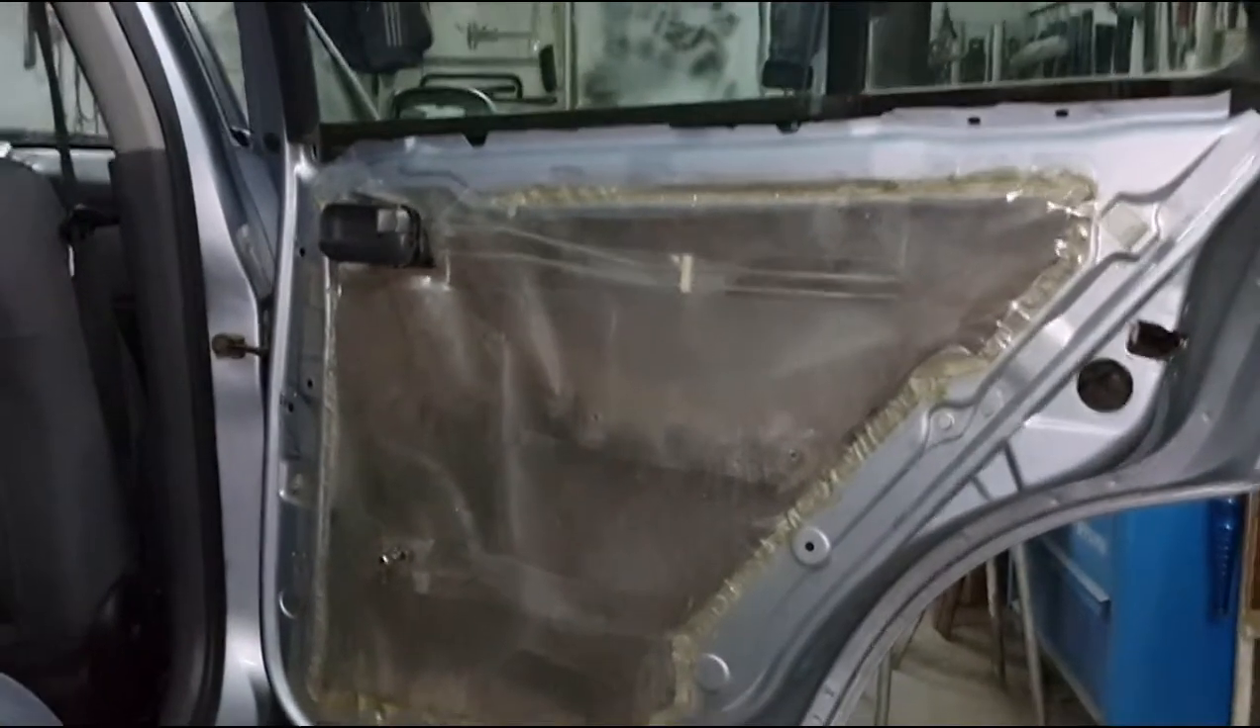Вот так вот упаковывается, запаковывается дверка. Остается только поставить обшивочку наружную.